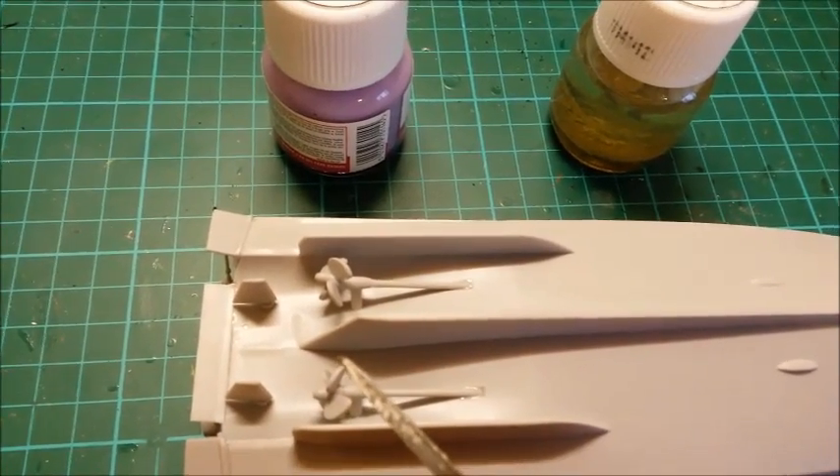I've put the propellers and their shafts on and the rudders.